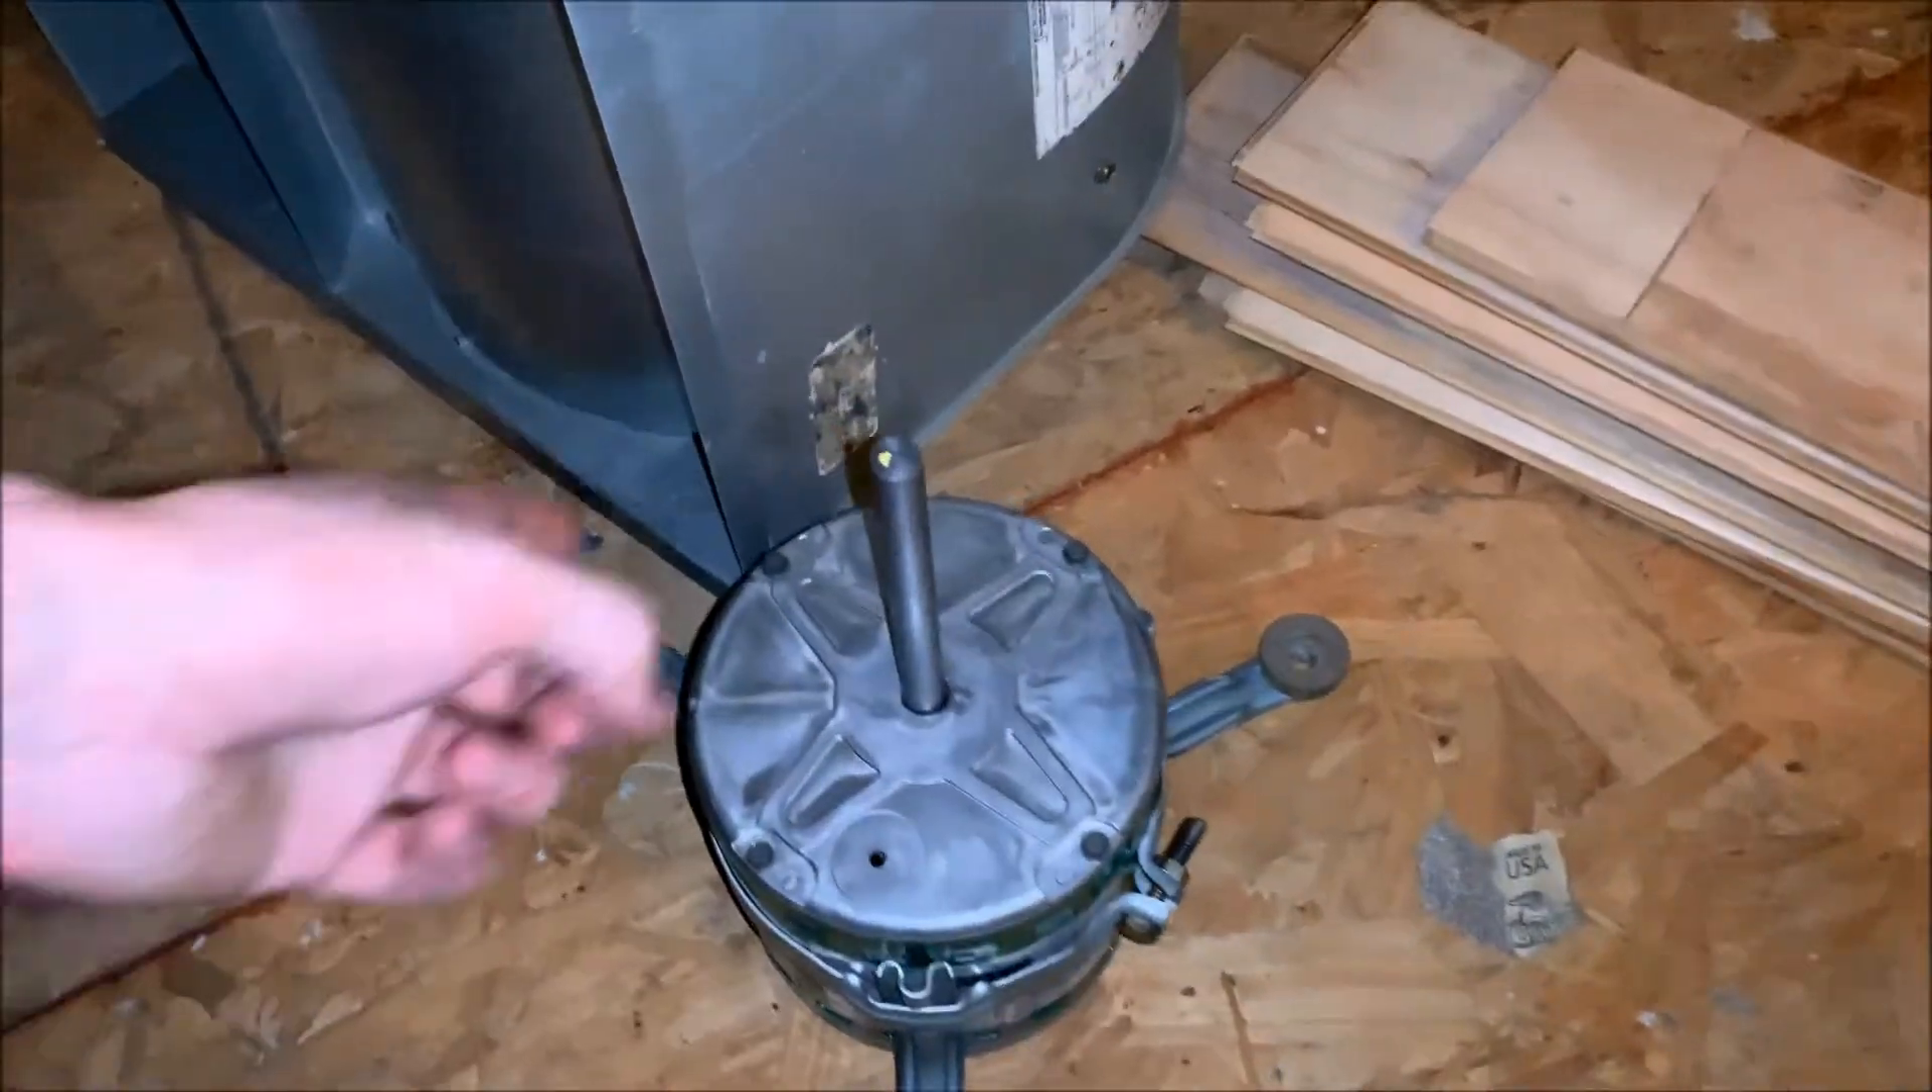Motor mounts are on the new motor.